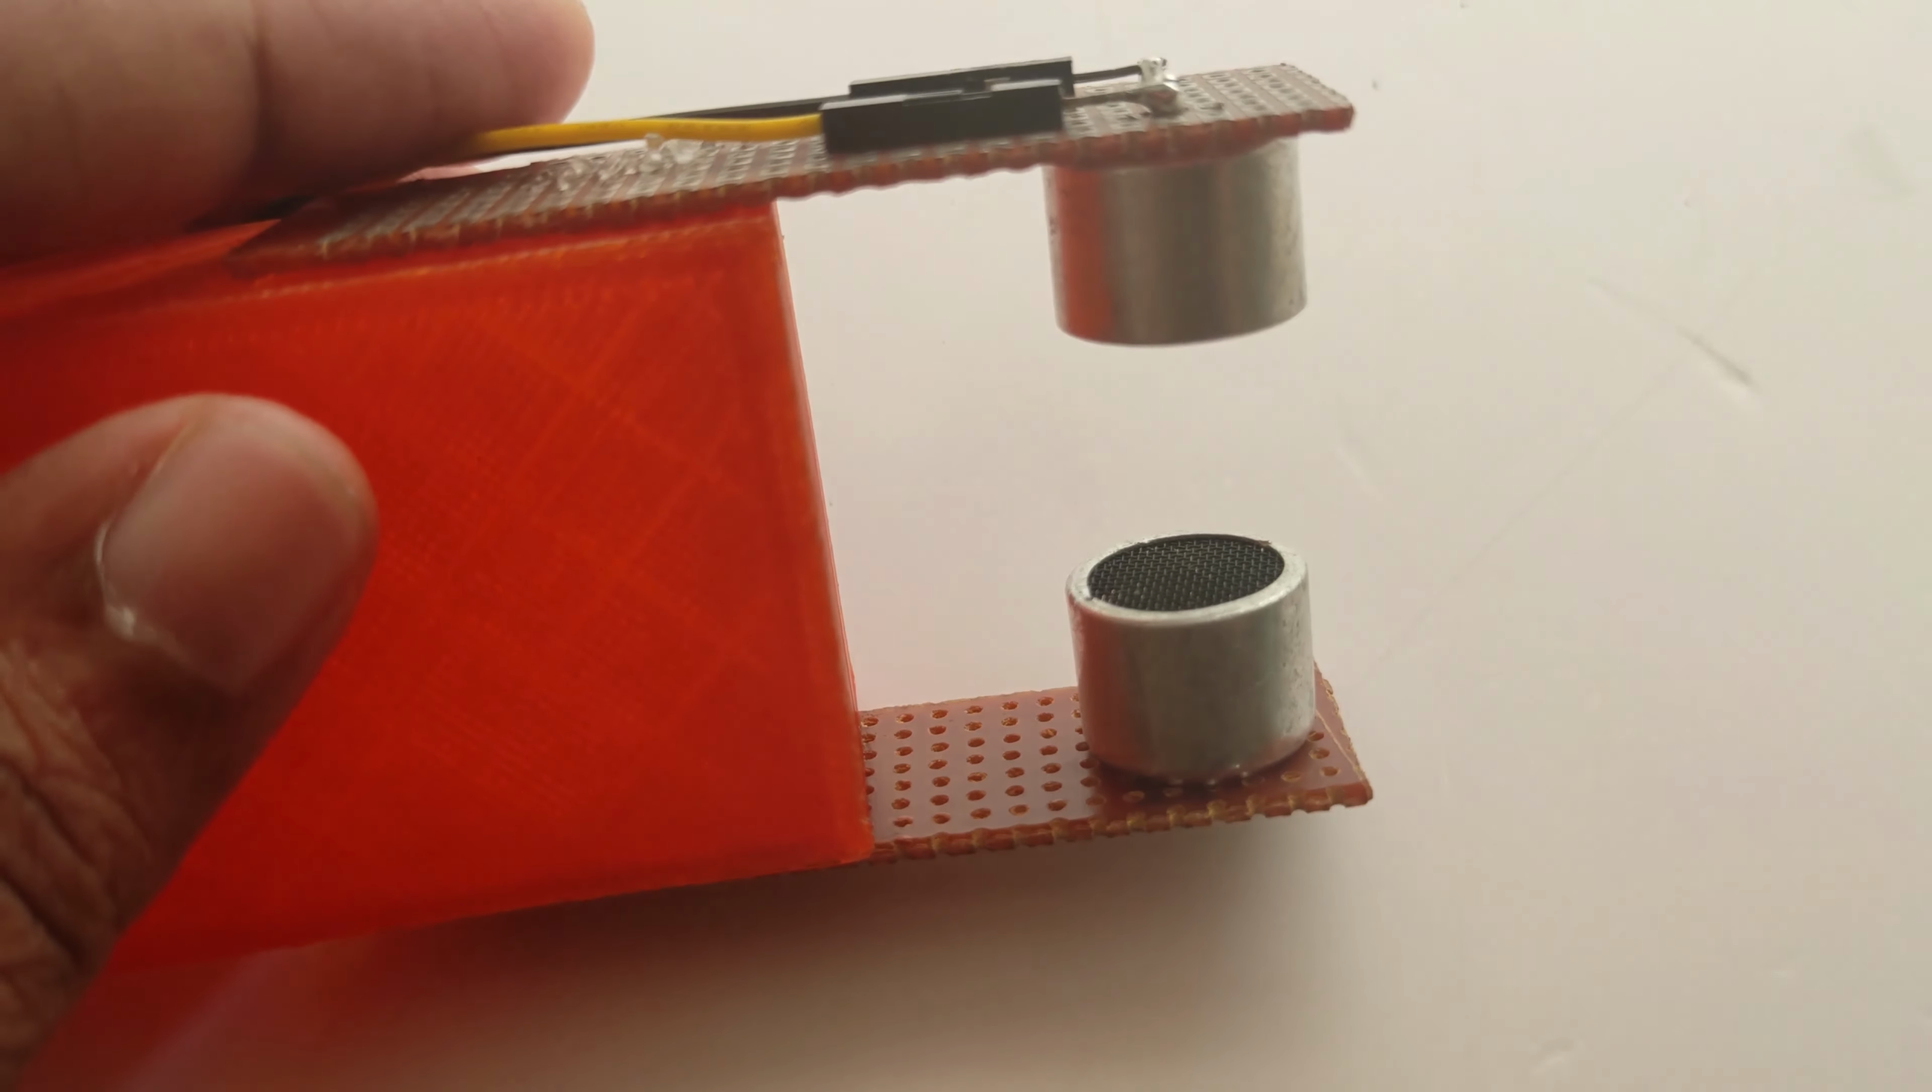This way I have glued the bottom side of the box with another ultrasonic module so it is facing both in the same line.